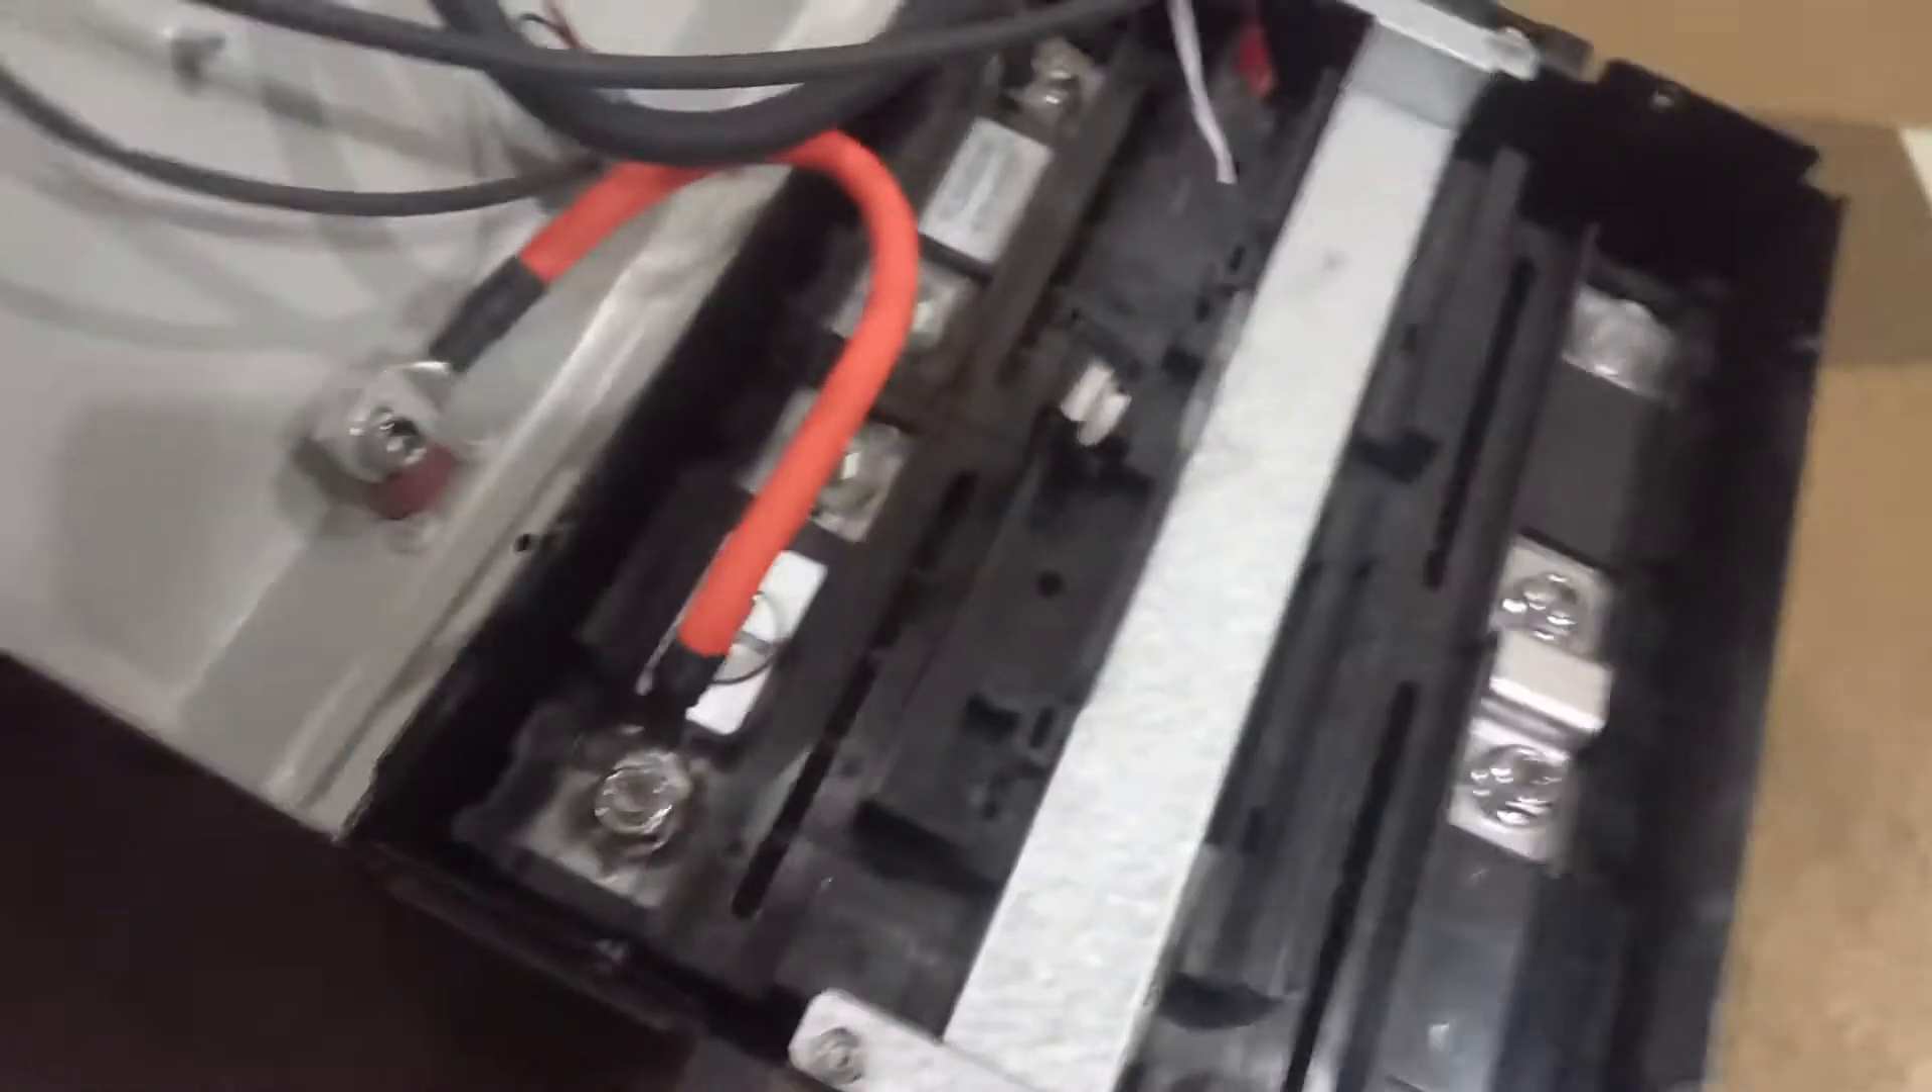This is the cable connected to the terminal.